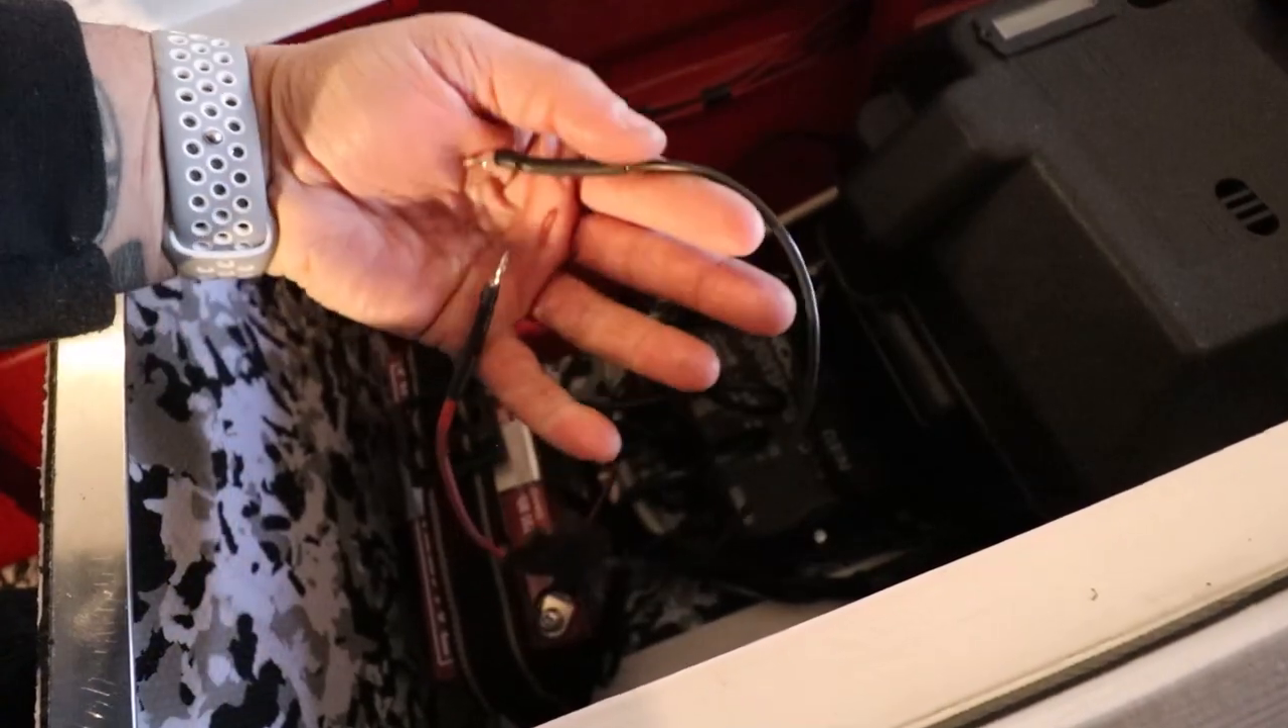So i didn't hook up those wires yet but every time i get in the boat and want to use live scope i'll have to plug these in.